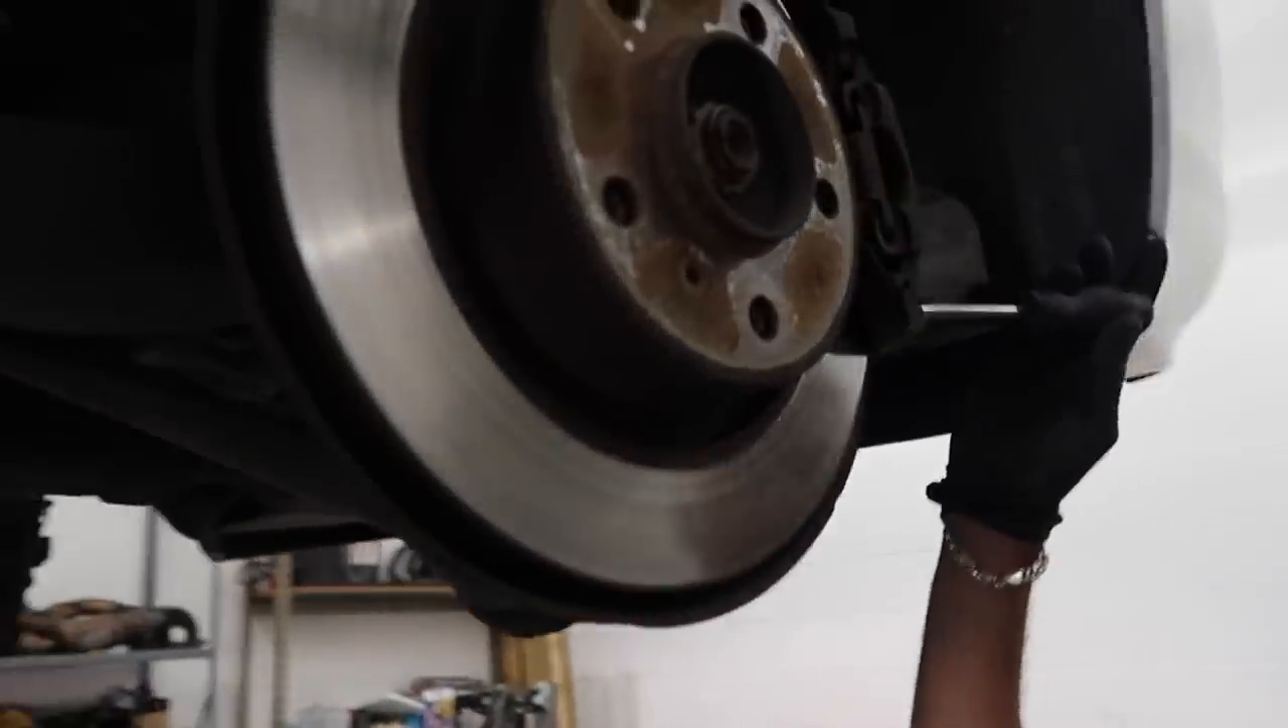So I went ahead and took the wheels off.